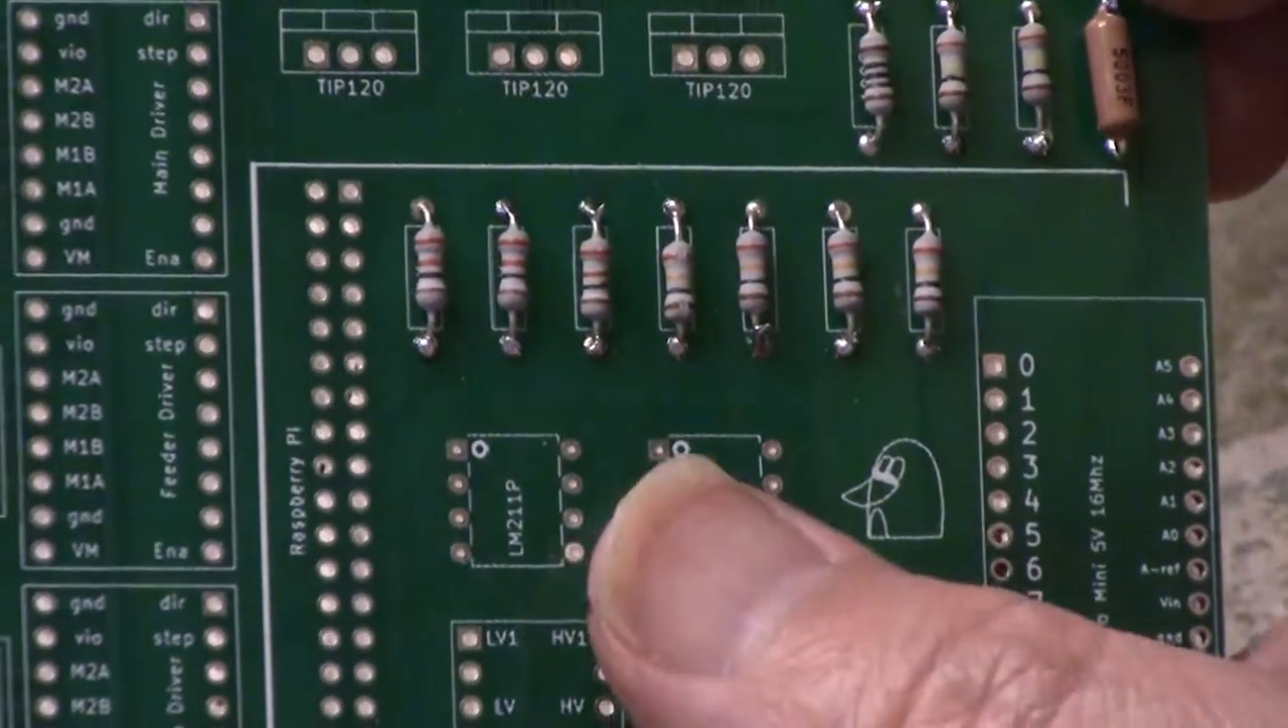And here you can see we've got all the resistors put on.